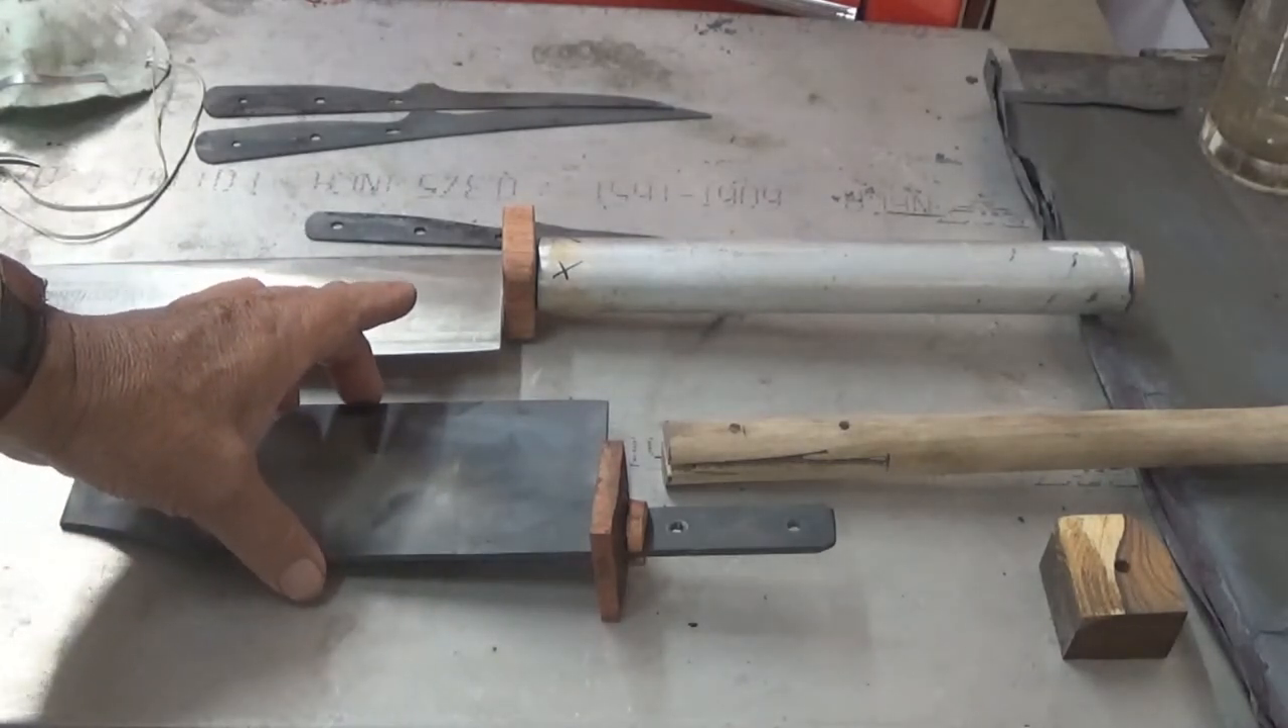We now have the guards fitted to both our rib chopper here and our cleaver.